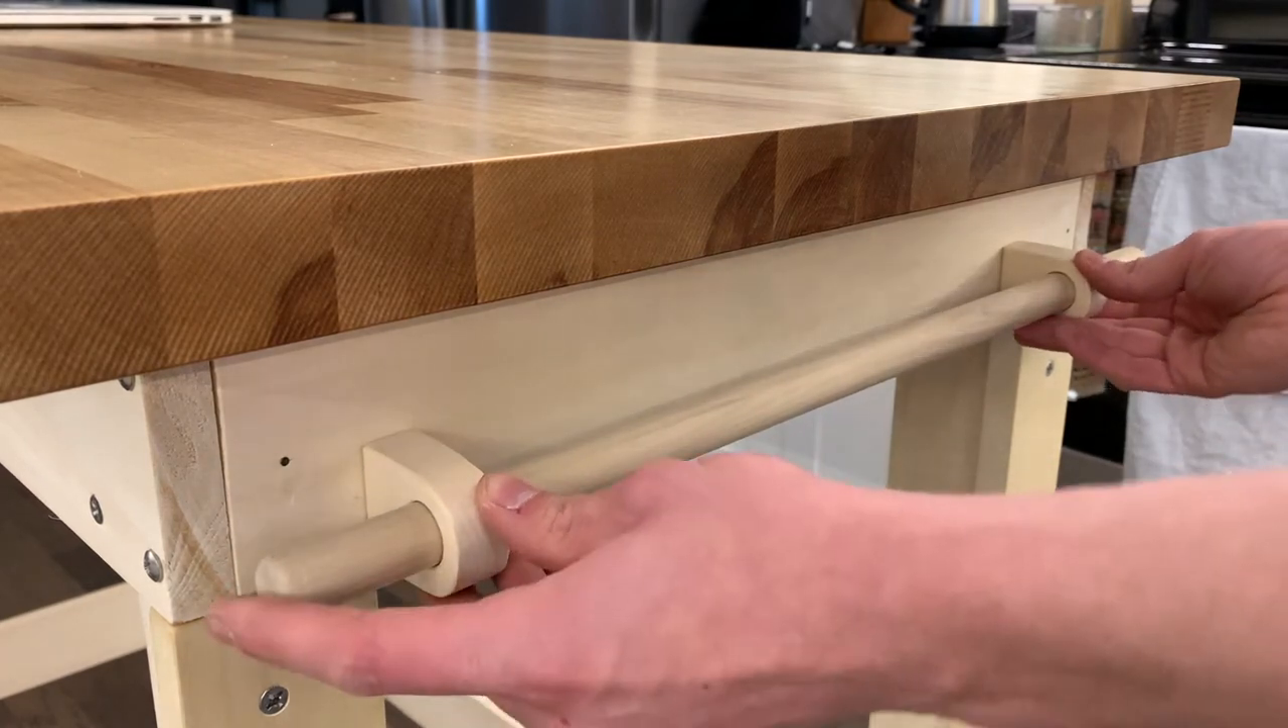One, when these two pieces are the widest that they can go and still work in the way that I want them in terms of how they're attached, there's too much stick out either side of the dowel.